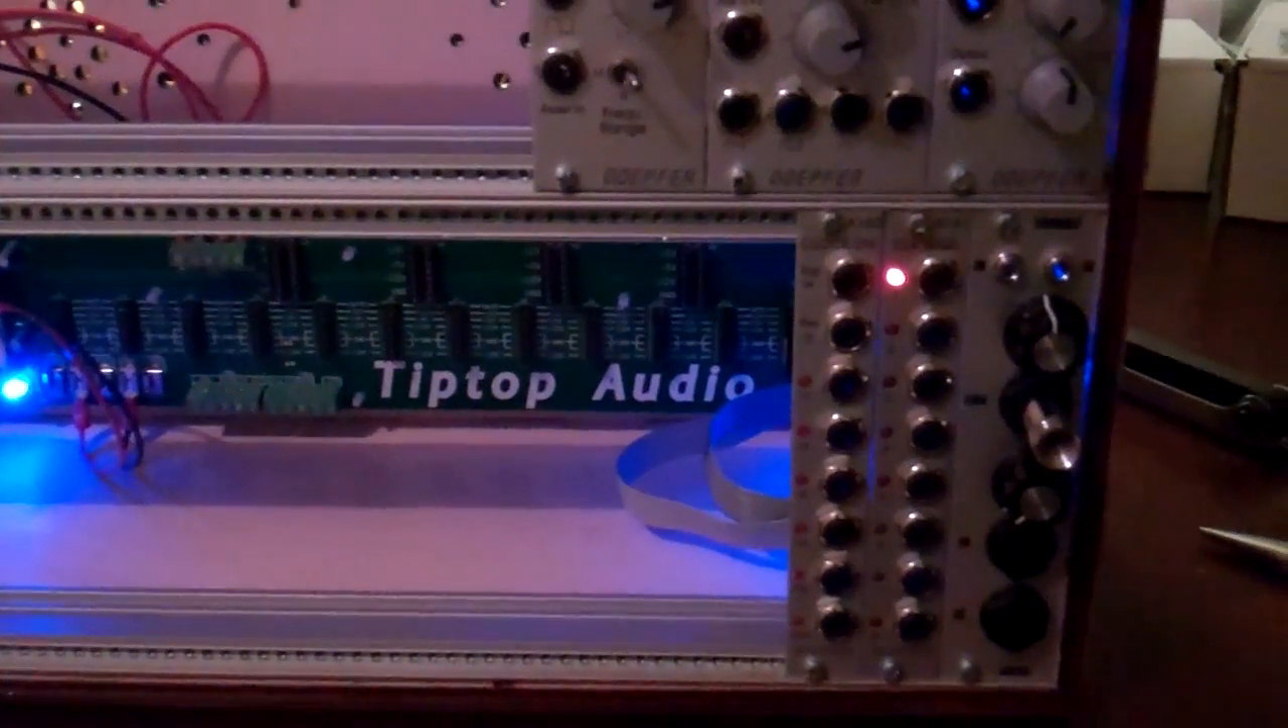Everything is all set, we got the rail back in, the board is in there with all the appropriate wiring.